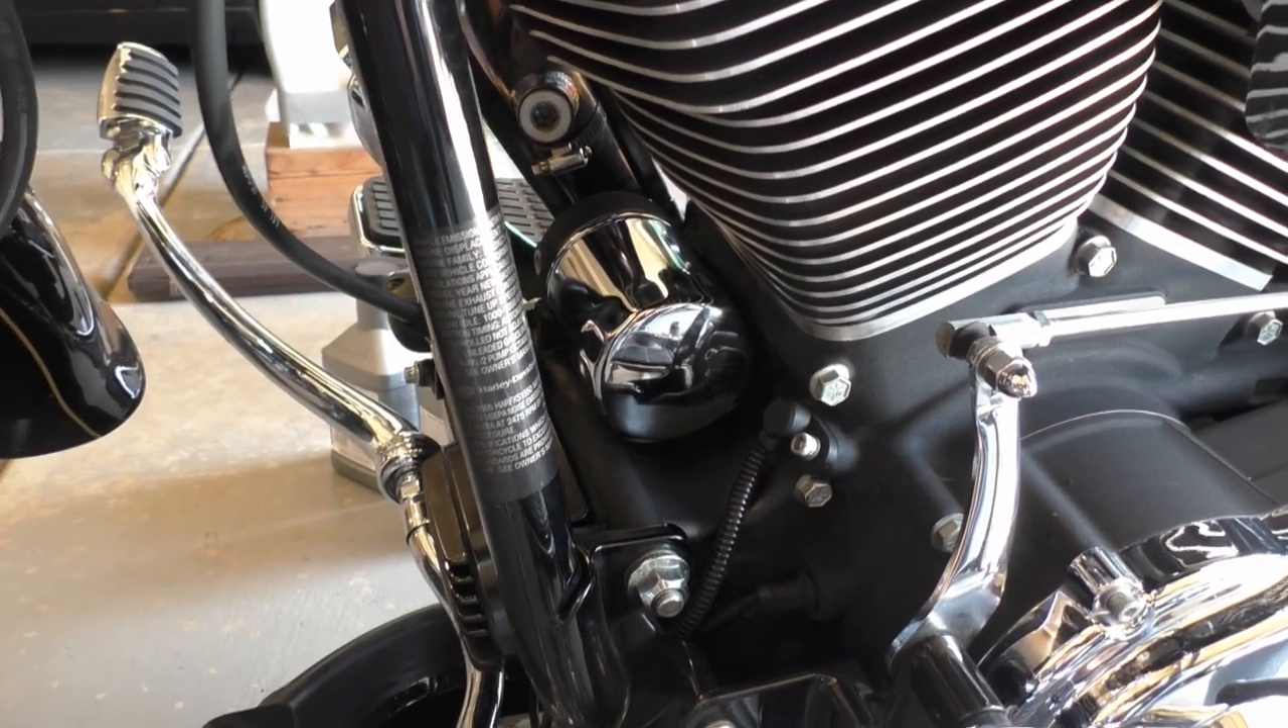Okay, I got my filter on, cleaned it up a little bit.